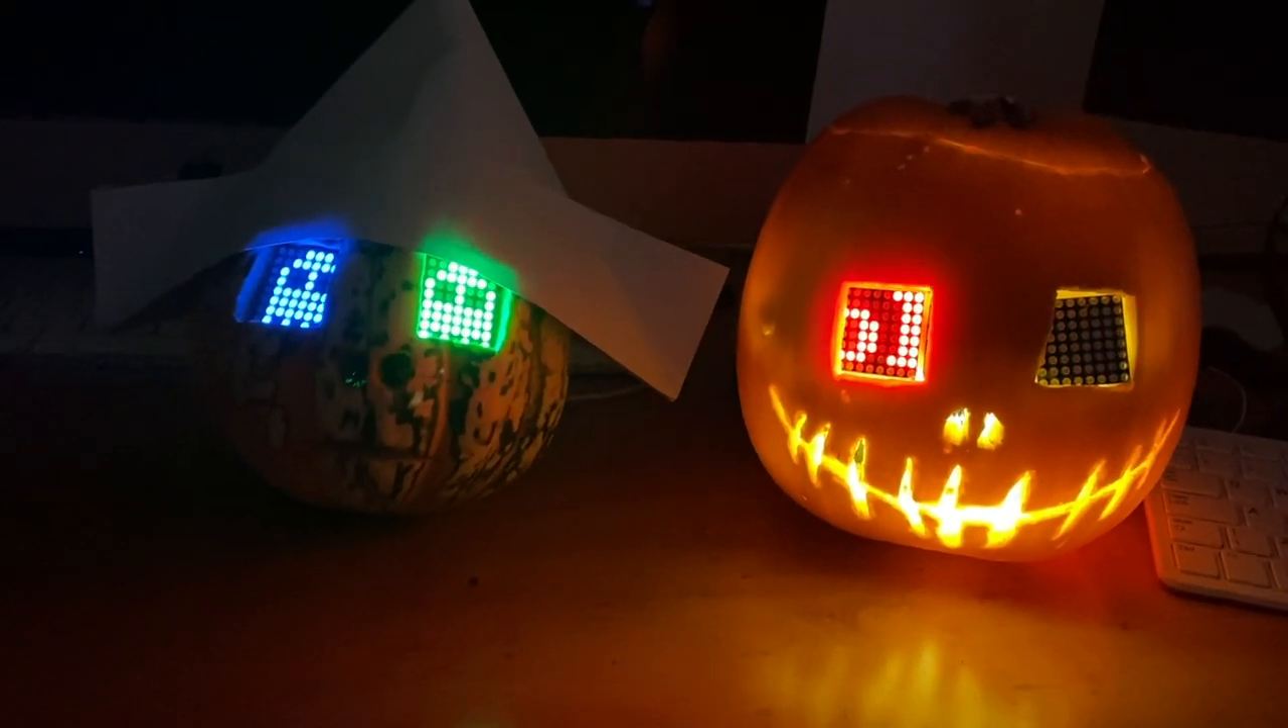We've now finished cutting out our pumpkins and we've put our LED matrix displays inside the eye sockets that we've cut out.